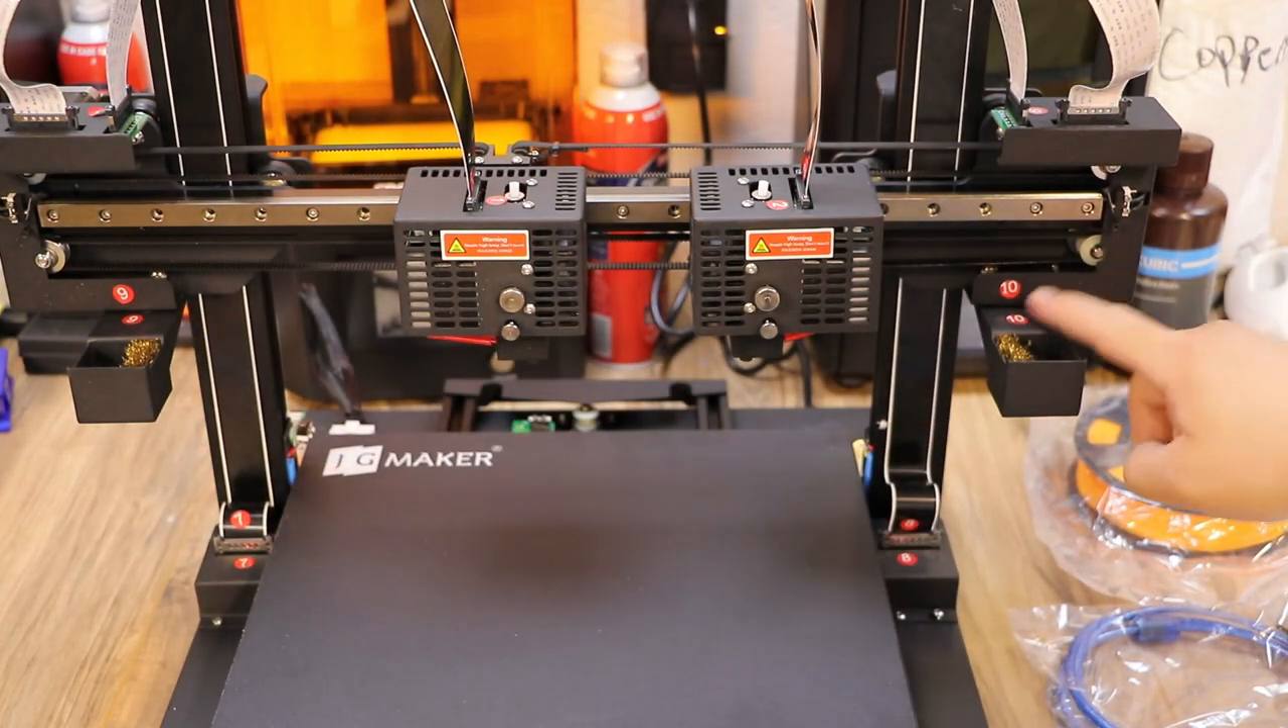So as you can see I got both brush boxes on.